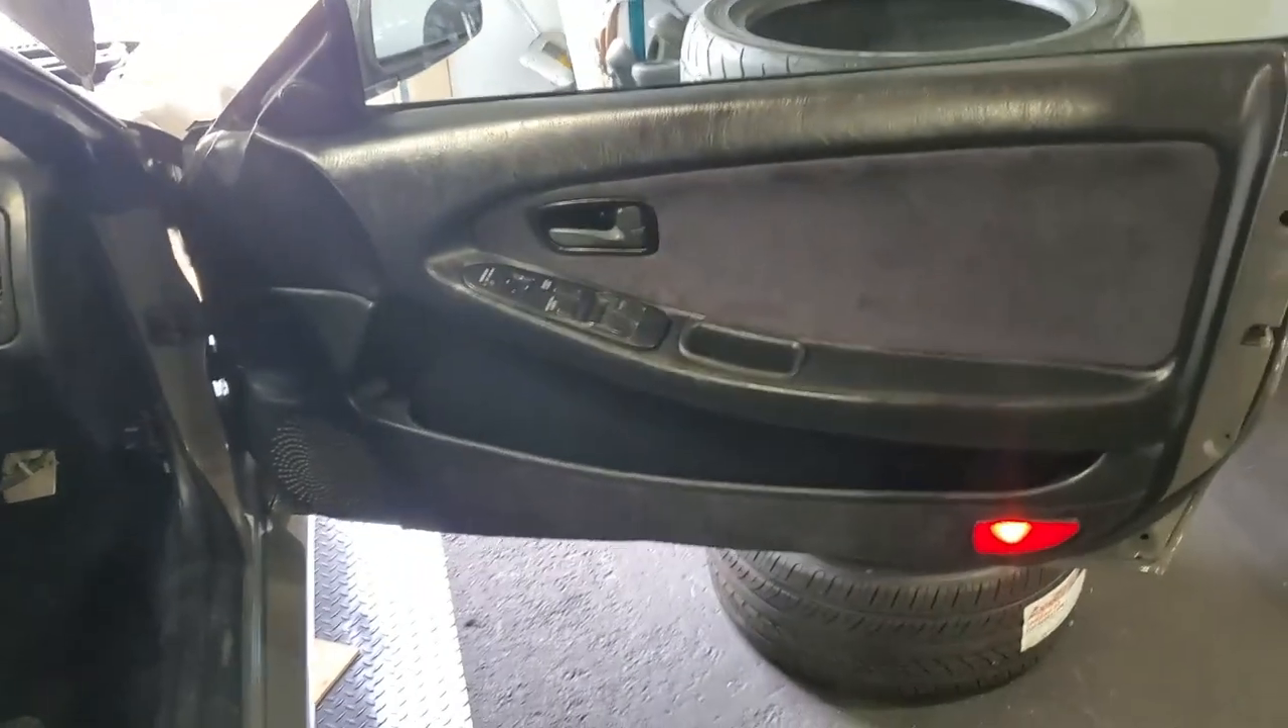So there you have it that is the door fully assembled.